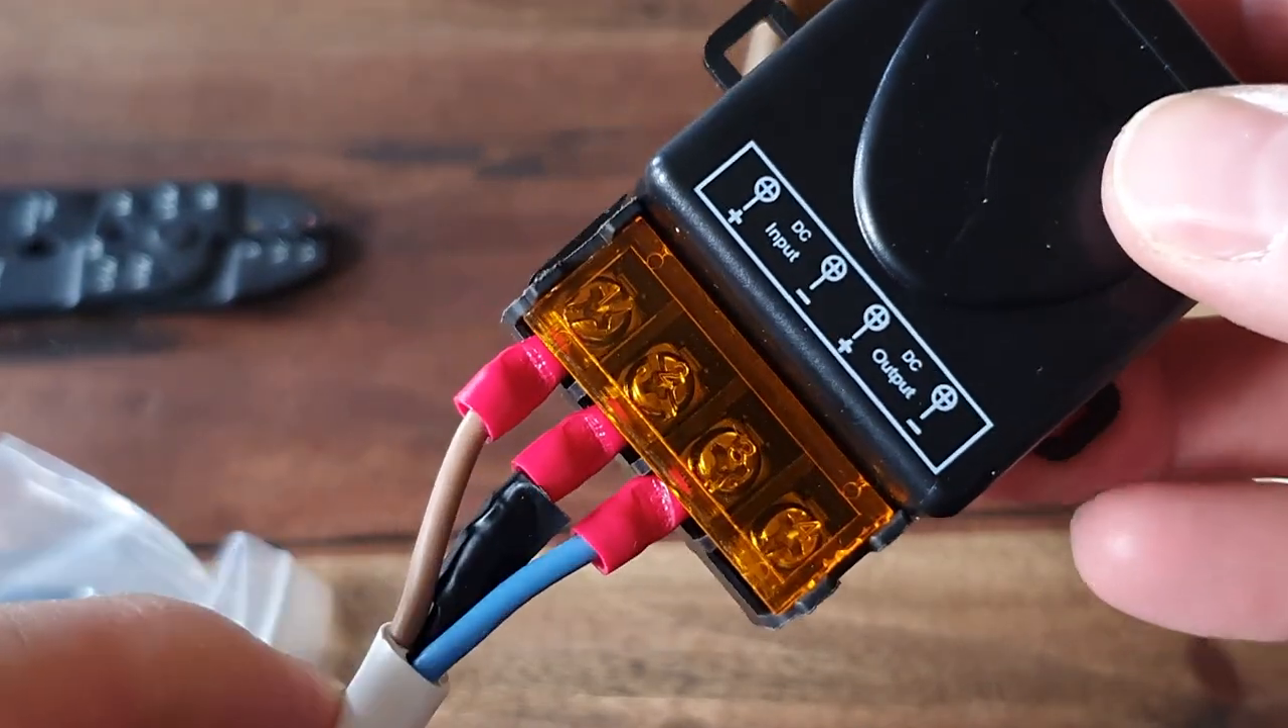Mit ein bisschen Basteln habe ich jetzt den Stecker konfektioniert und hier bereits verschraubt.